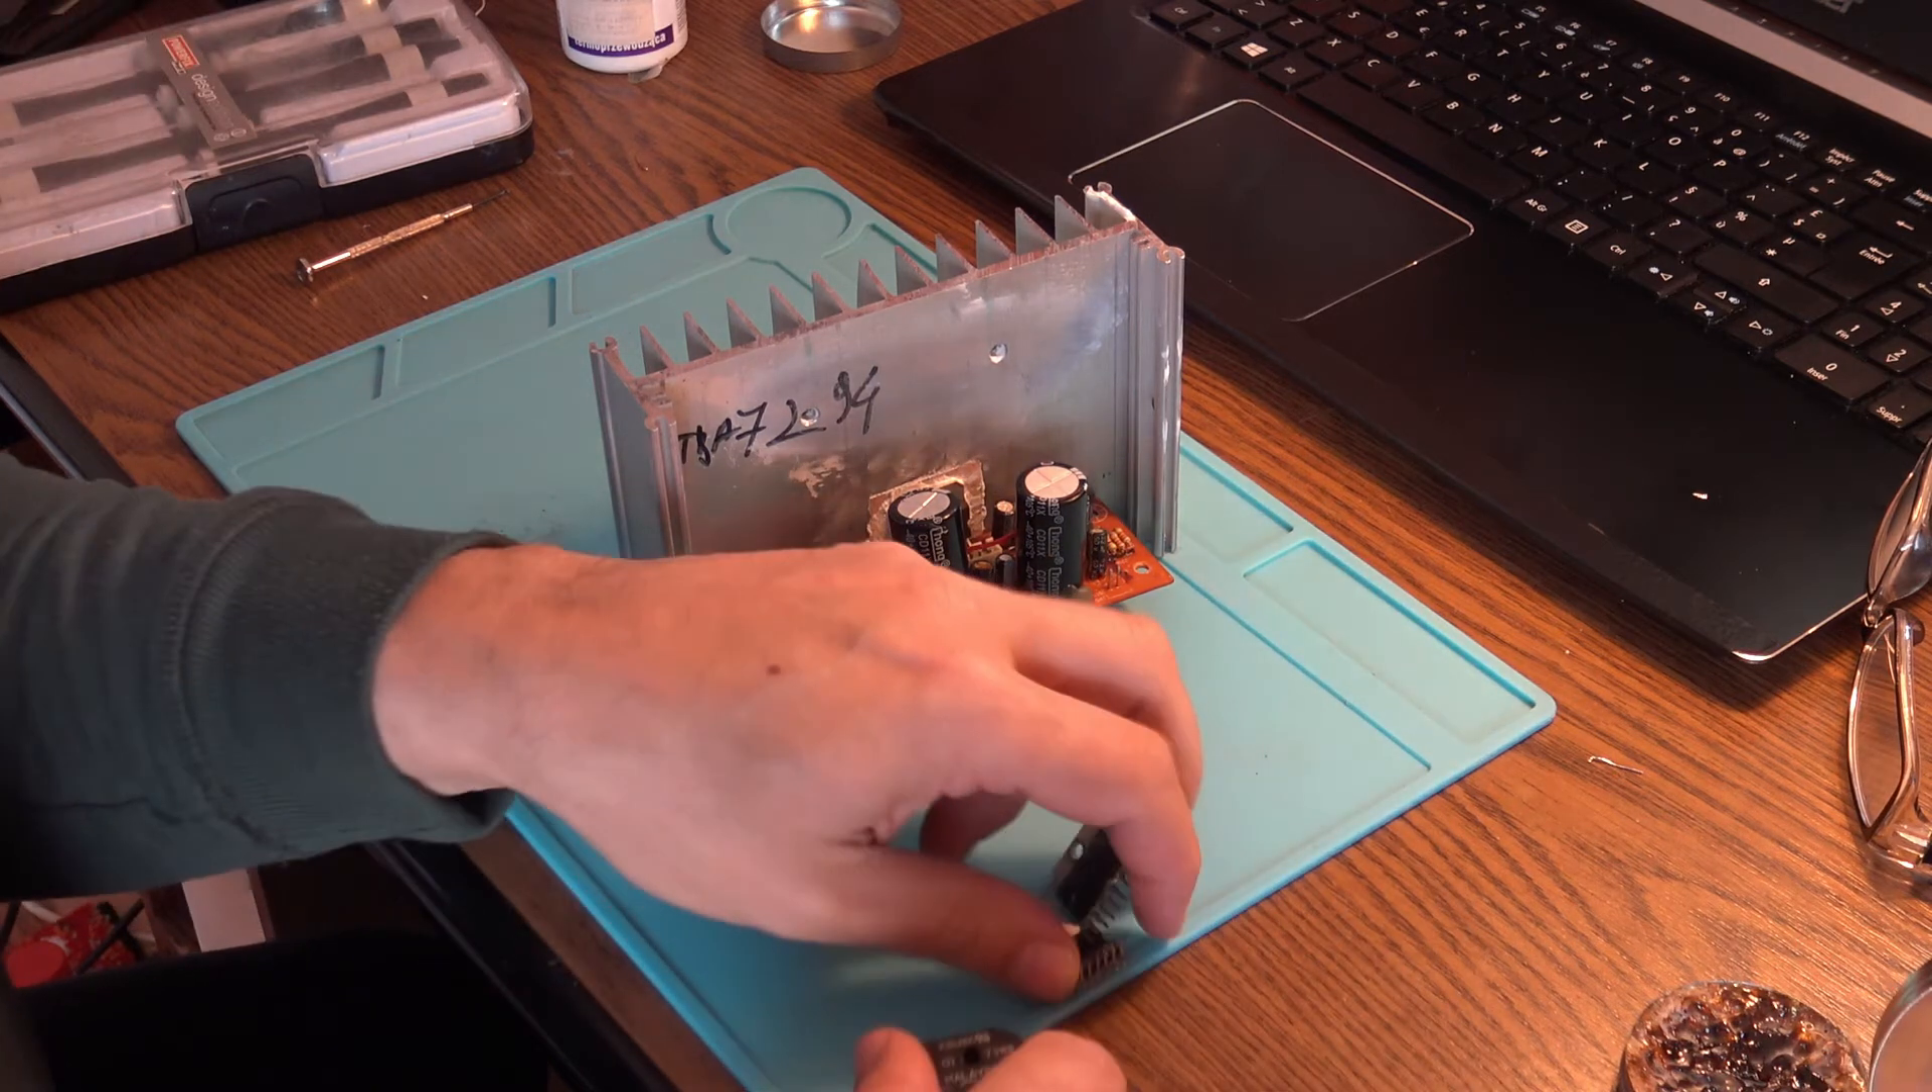So finally i have the heatsink on i know it's looking ugly.